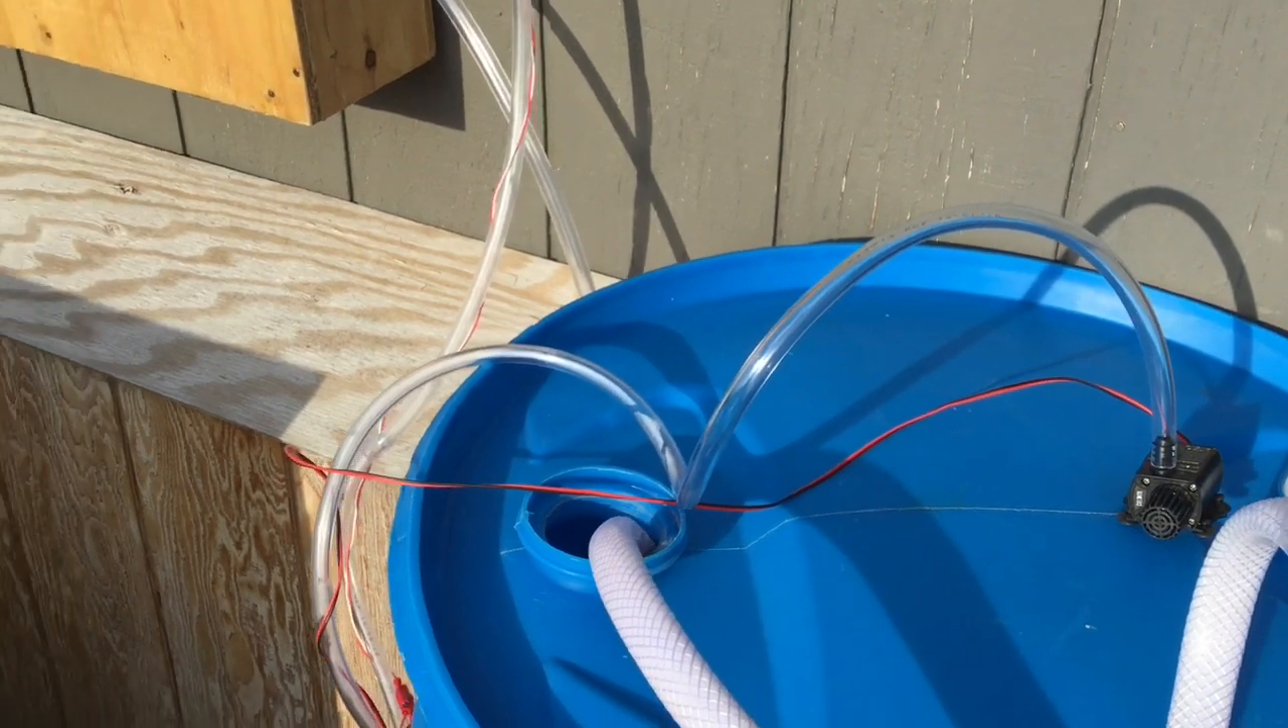So the wires I have now hooked up to my pump.